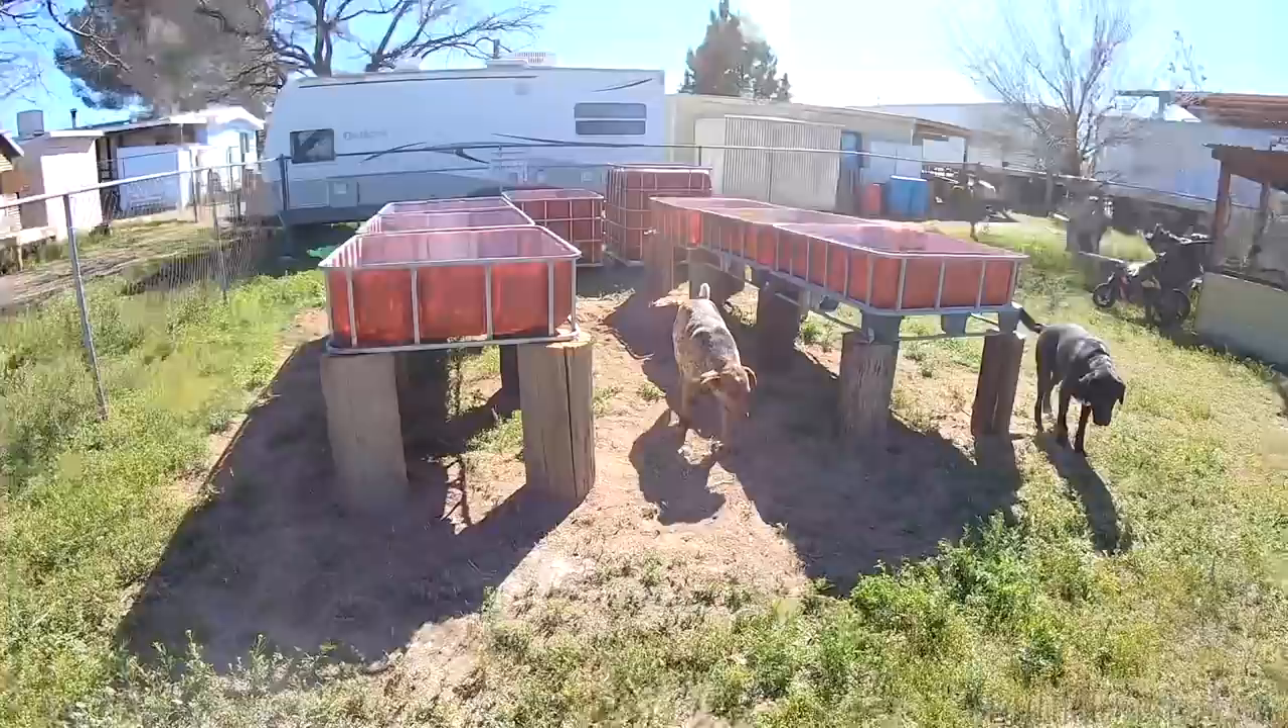All the tanks are where they're going to sit now Only thing left to do is going to be plumbing.